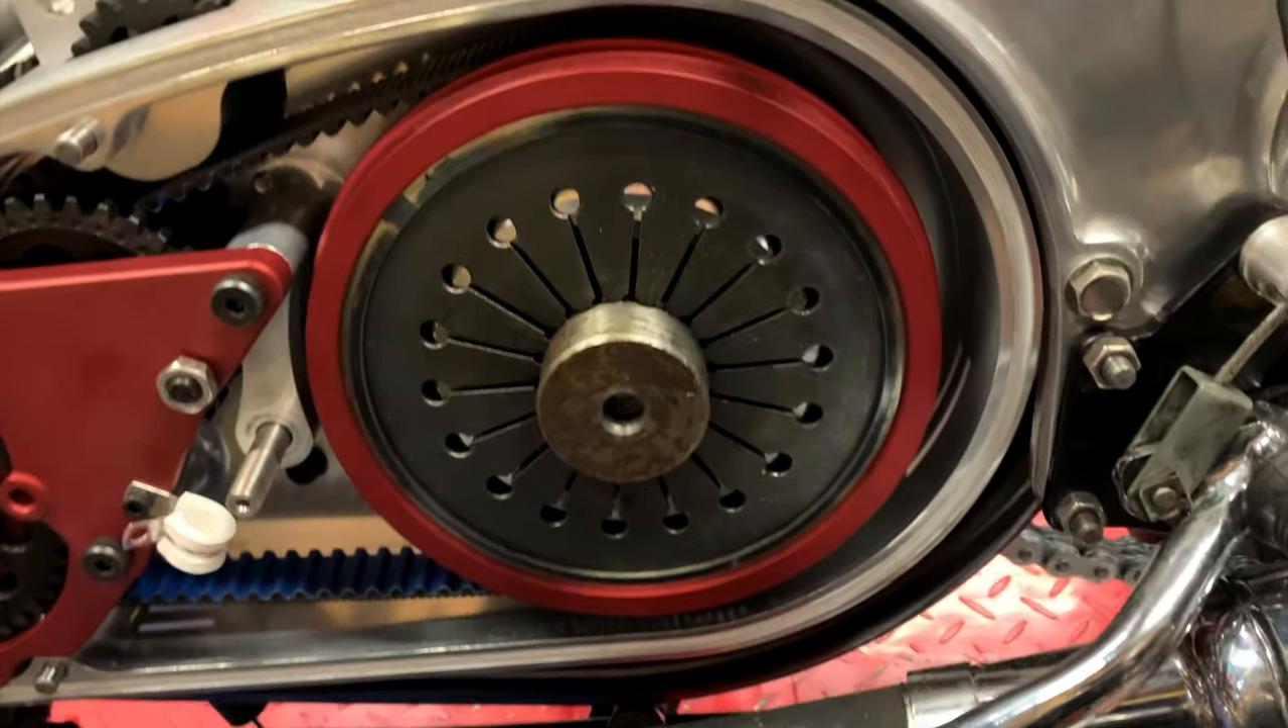The clutch is assembled with the exception of the adjuster.